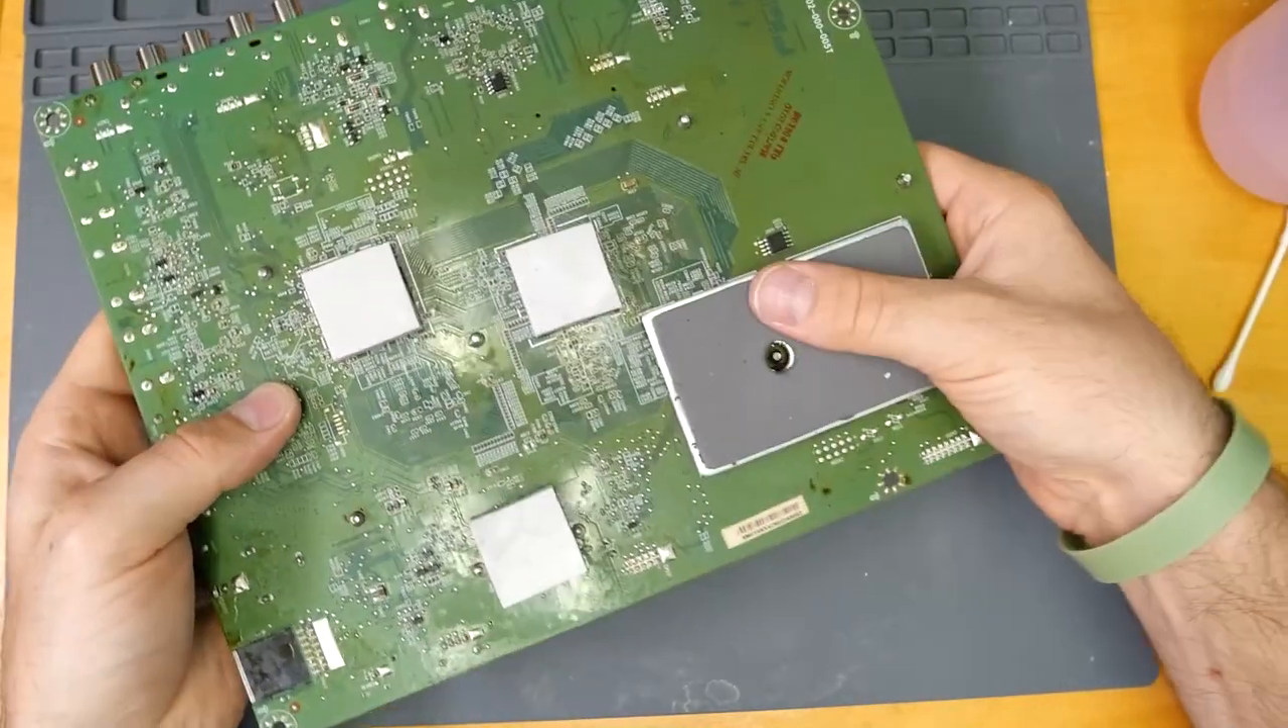All right, so all our pads are on there. They're secure.